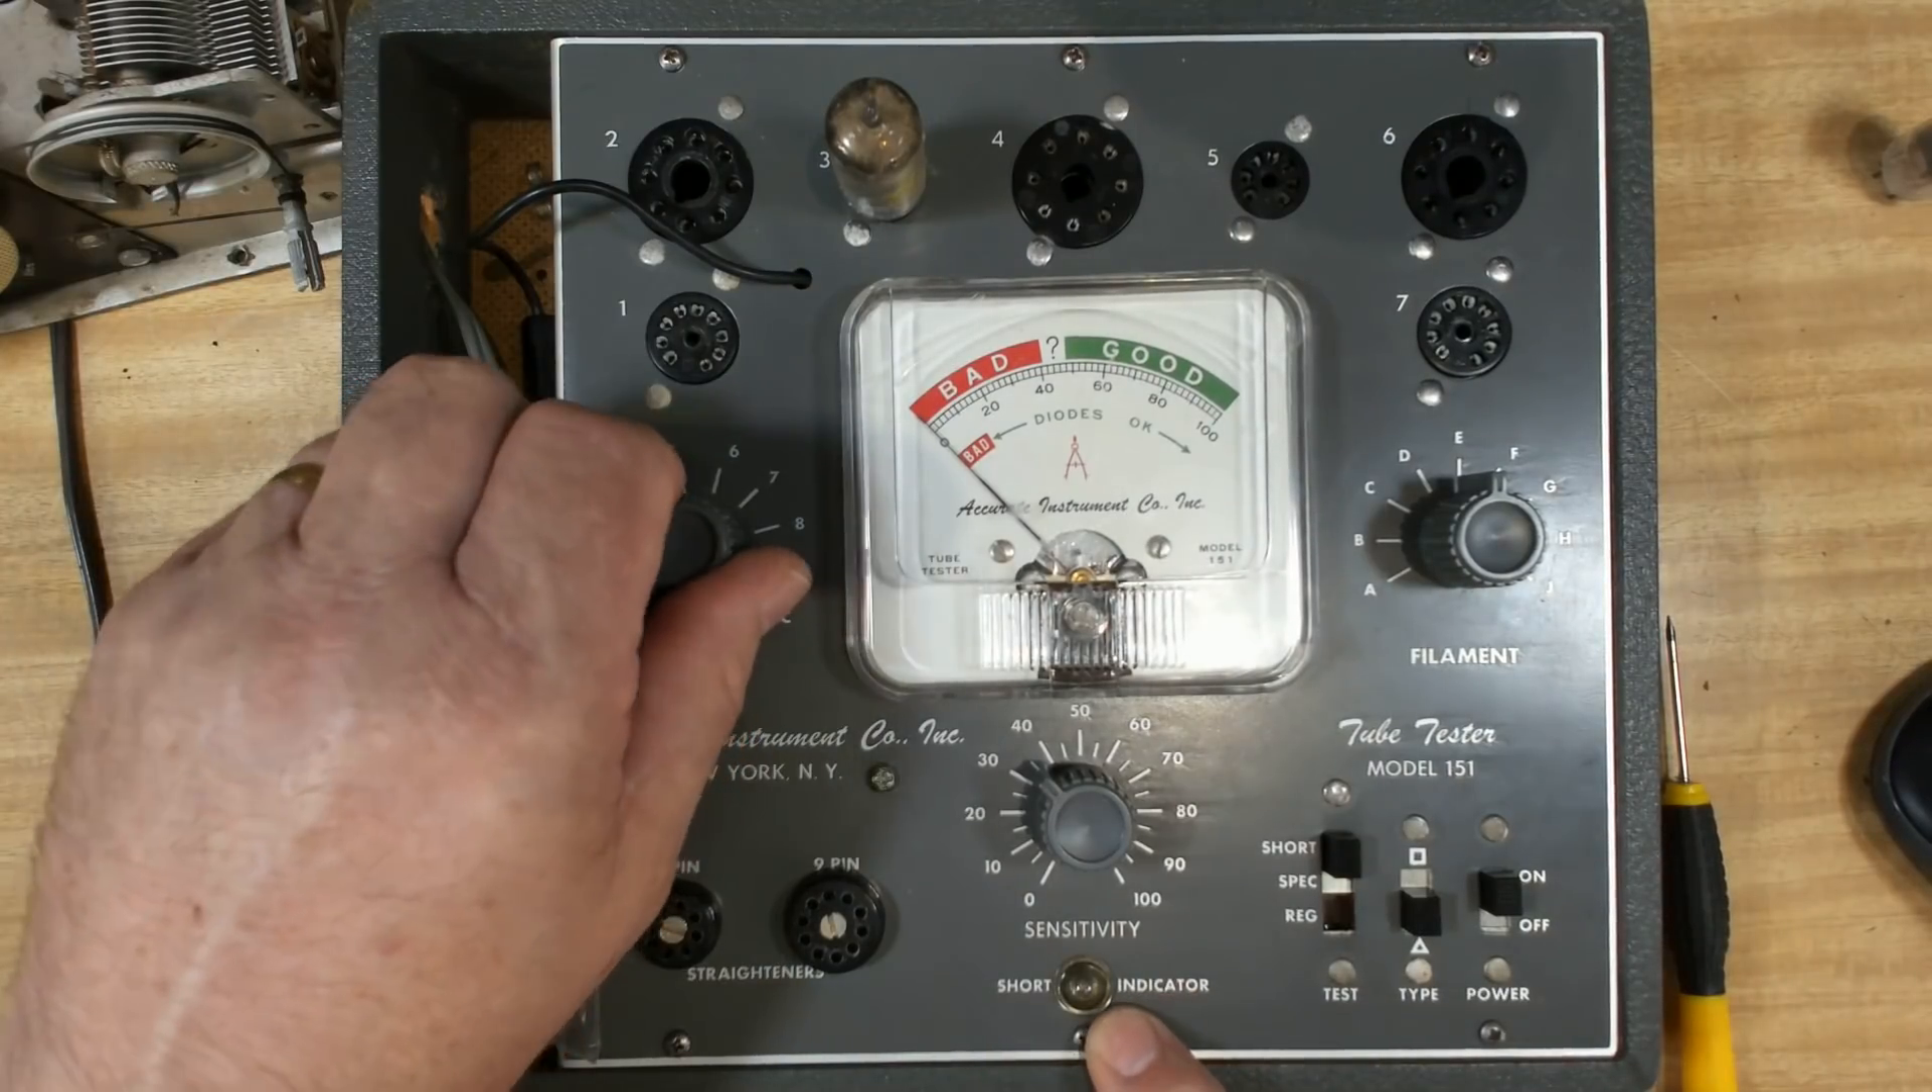I've set up my valve tester. I've got a 12BA6 valve in there, a tube.